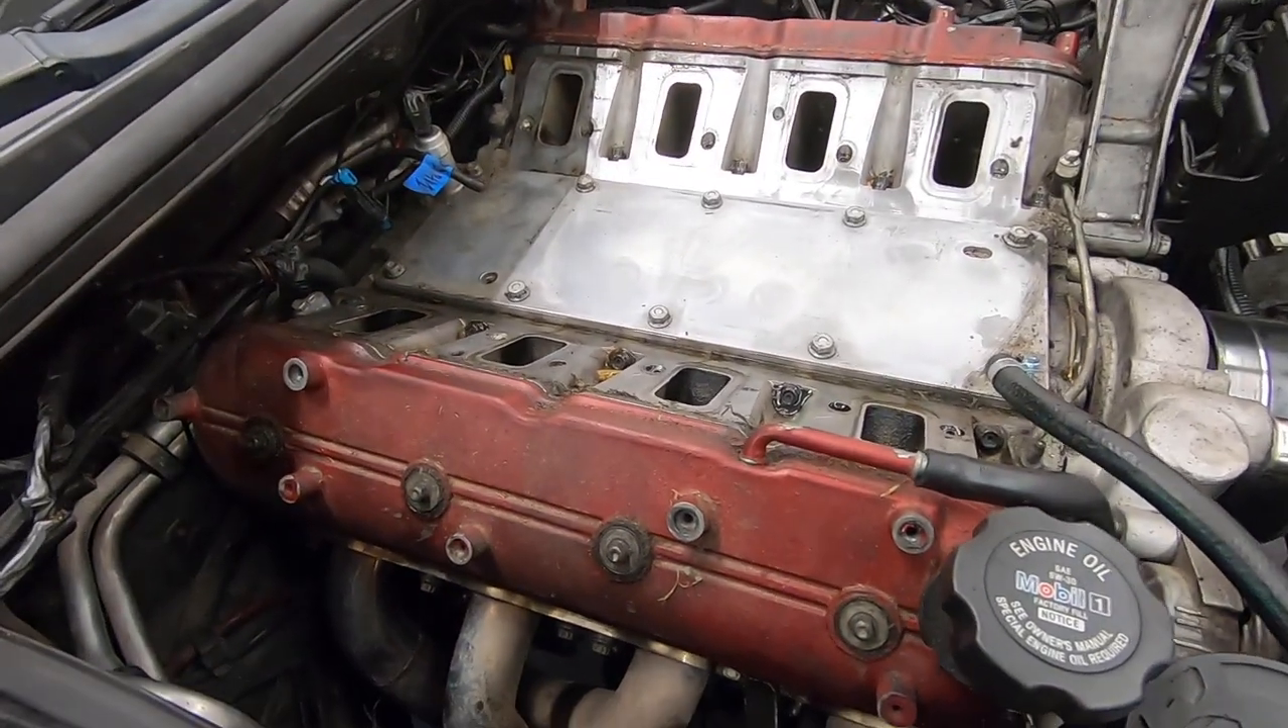Just got the intake pulled out so far so good.